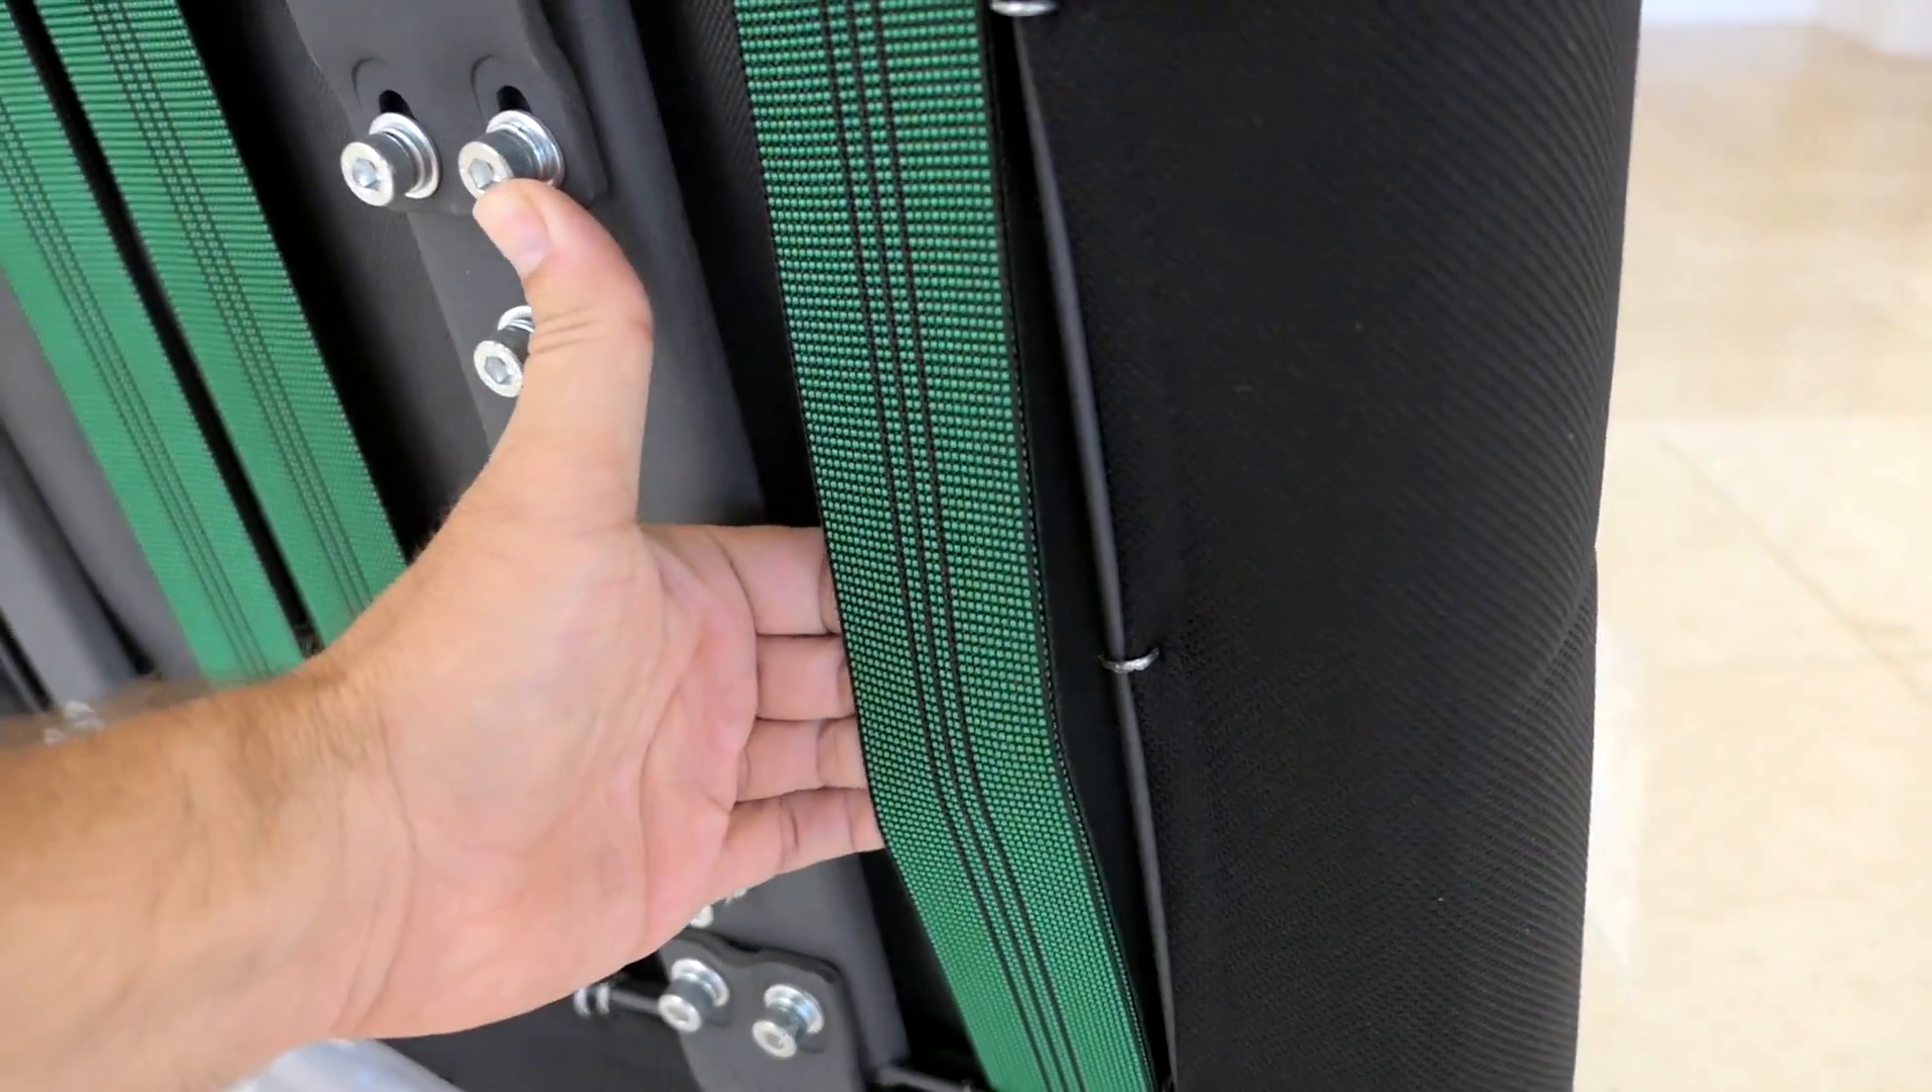Feels very heavy duty and also all our bolts are pre-mounted right here and these green things are actually like rubber bands and i guess they're to support the weight.